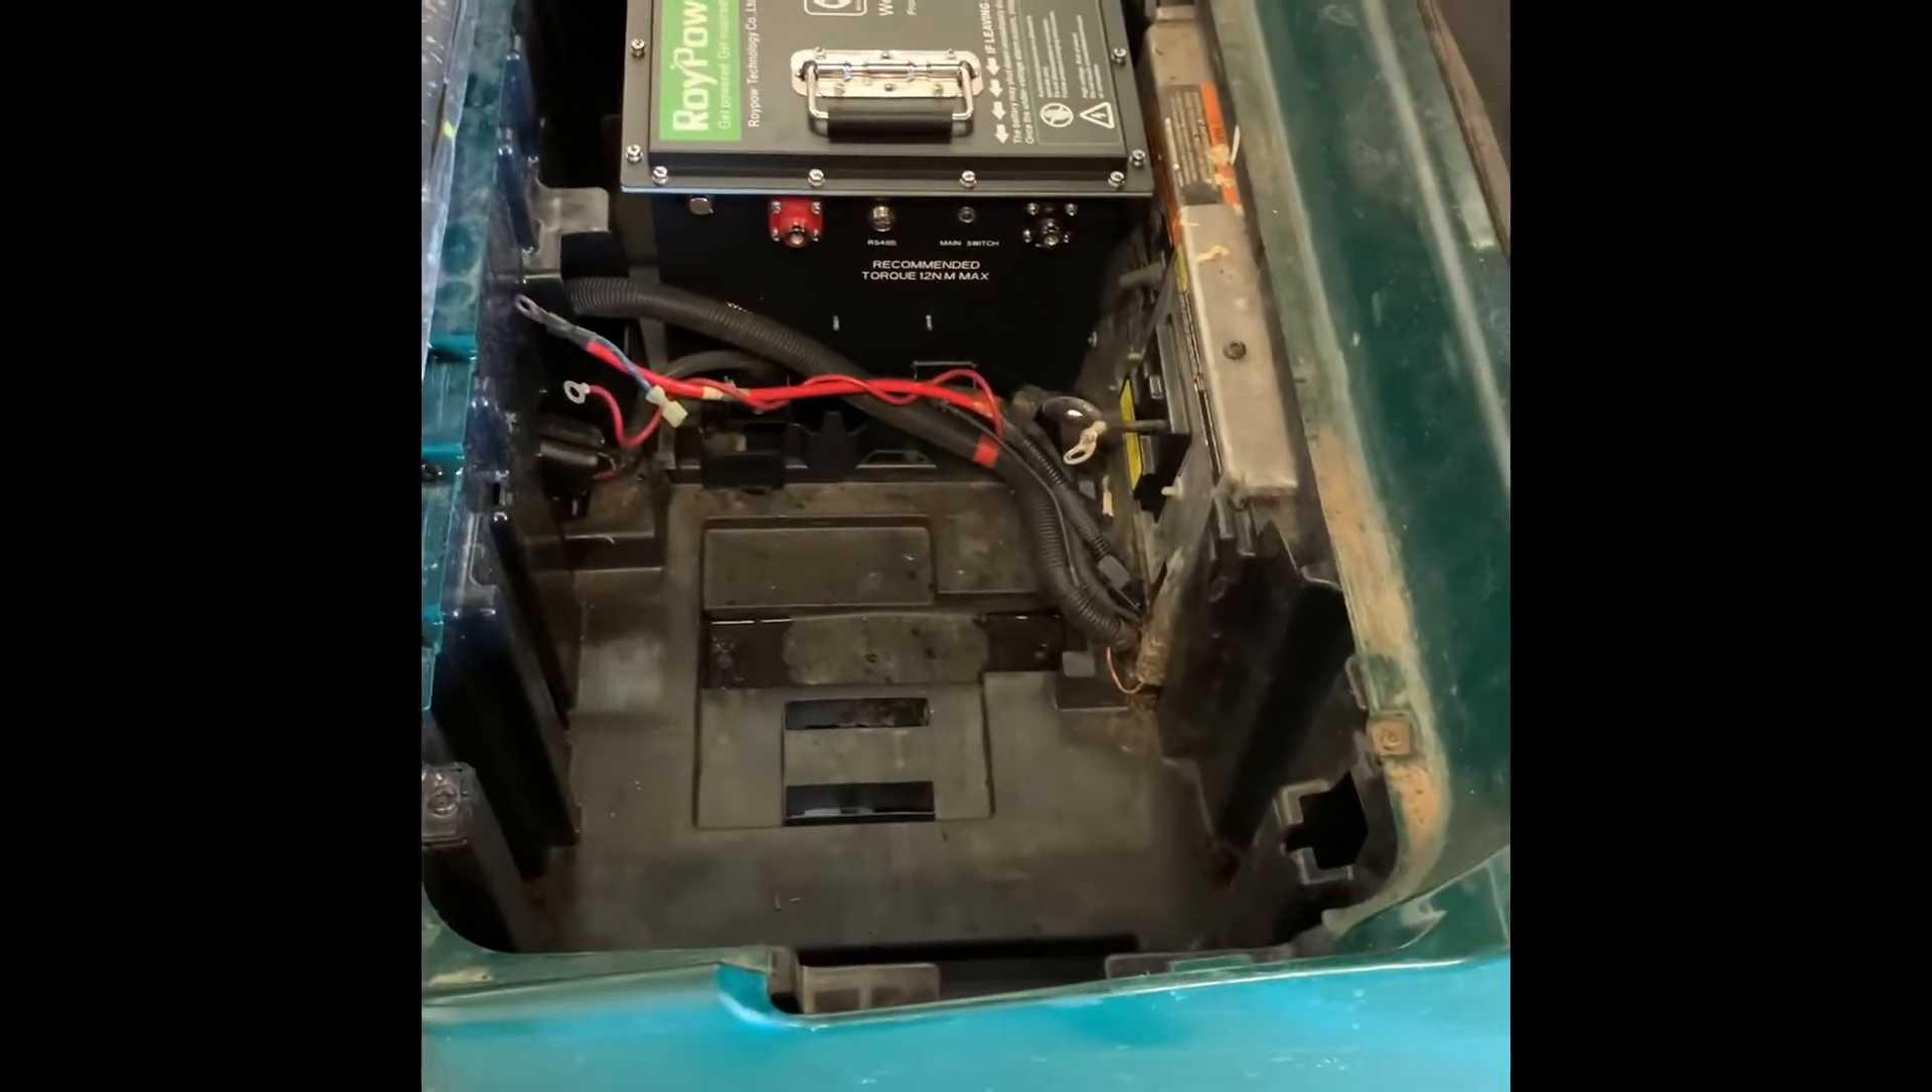So I put the battery in the golf cart.